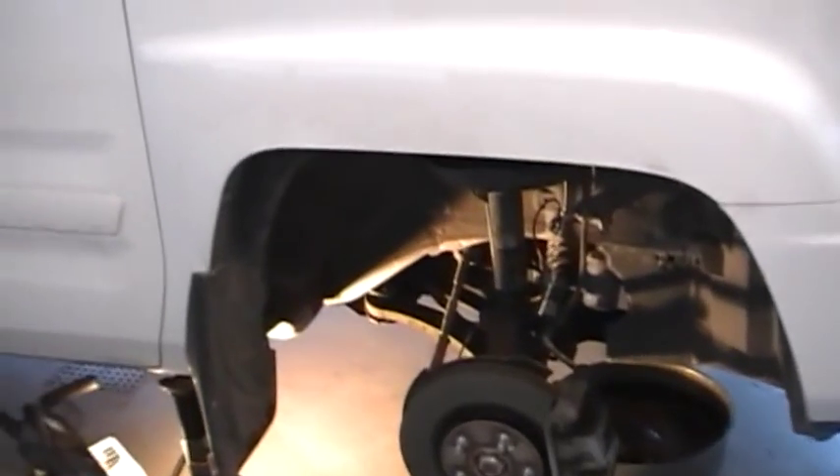Okay, I've got all the tires rotated all, but the right front one, I still have that one off.